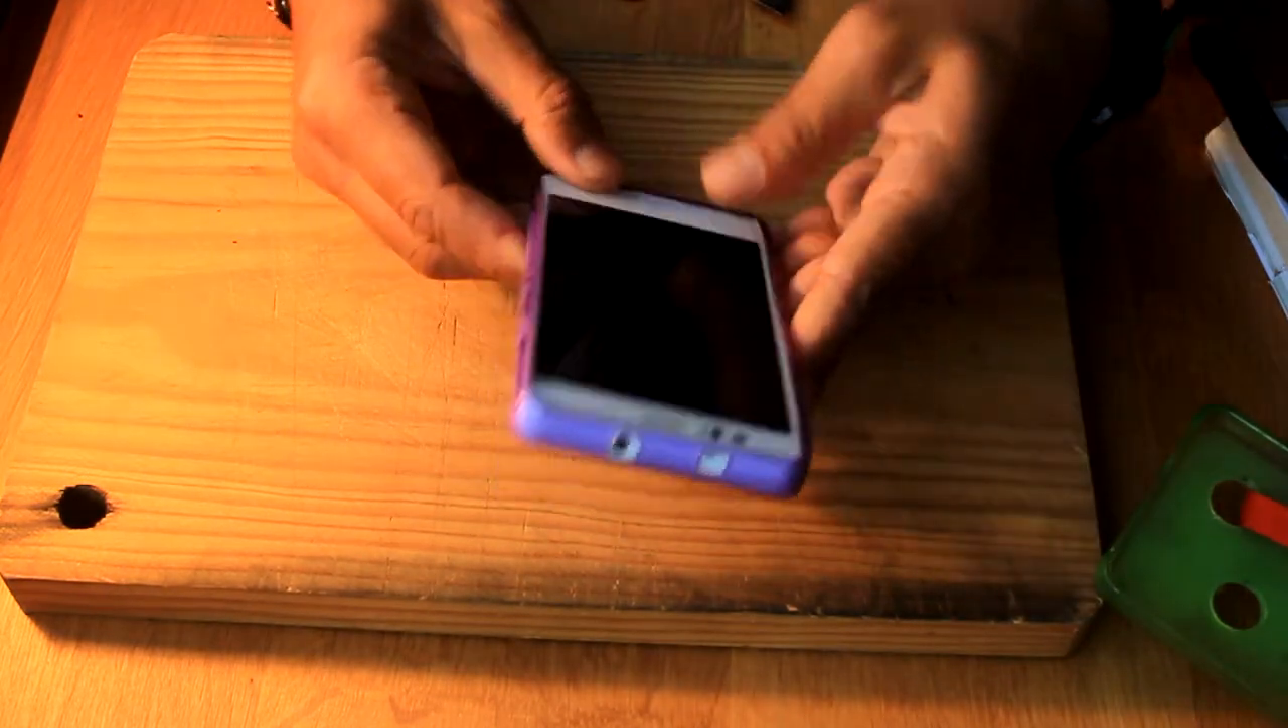Simplemente Colocamos el móvil Y ya lo tenemos Y lo tenemos preparado Con nuestra funda.